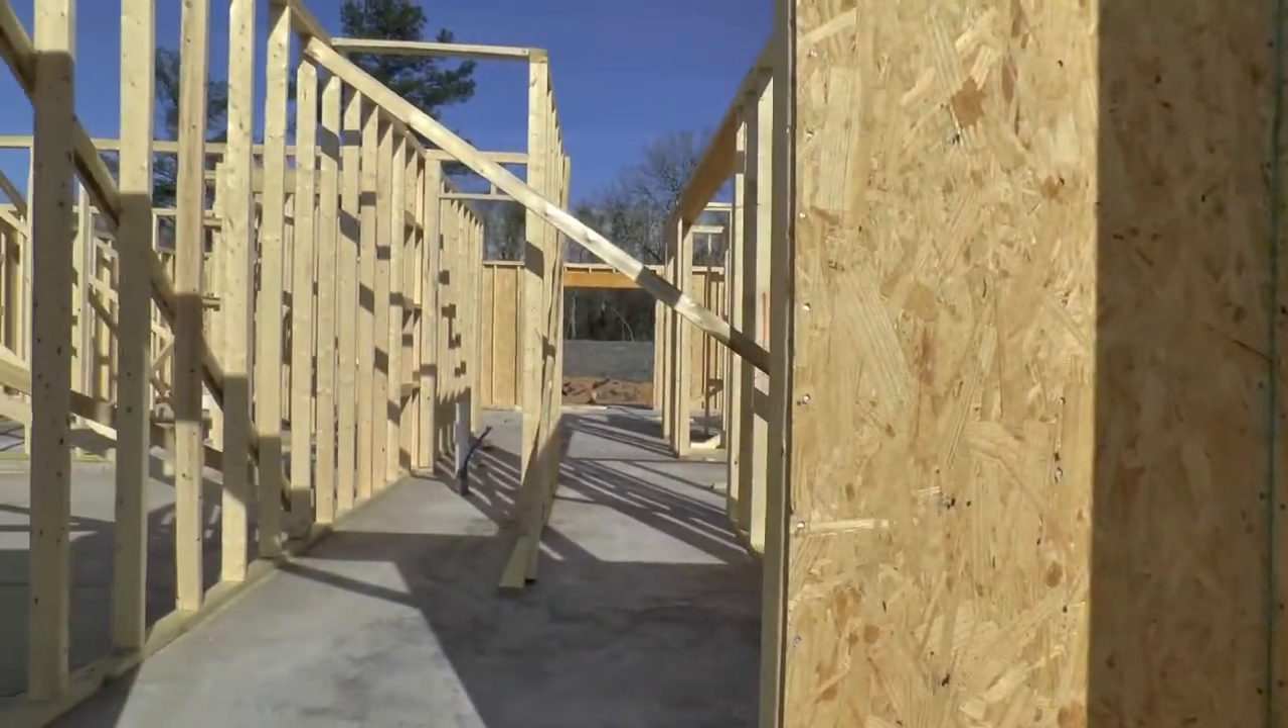I don't see the roofing members here, framing members yet.